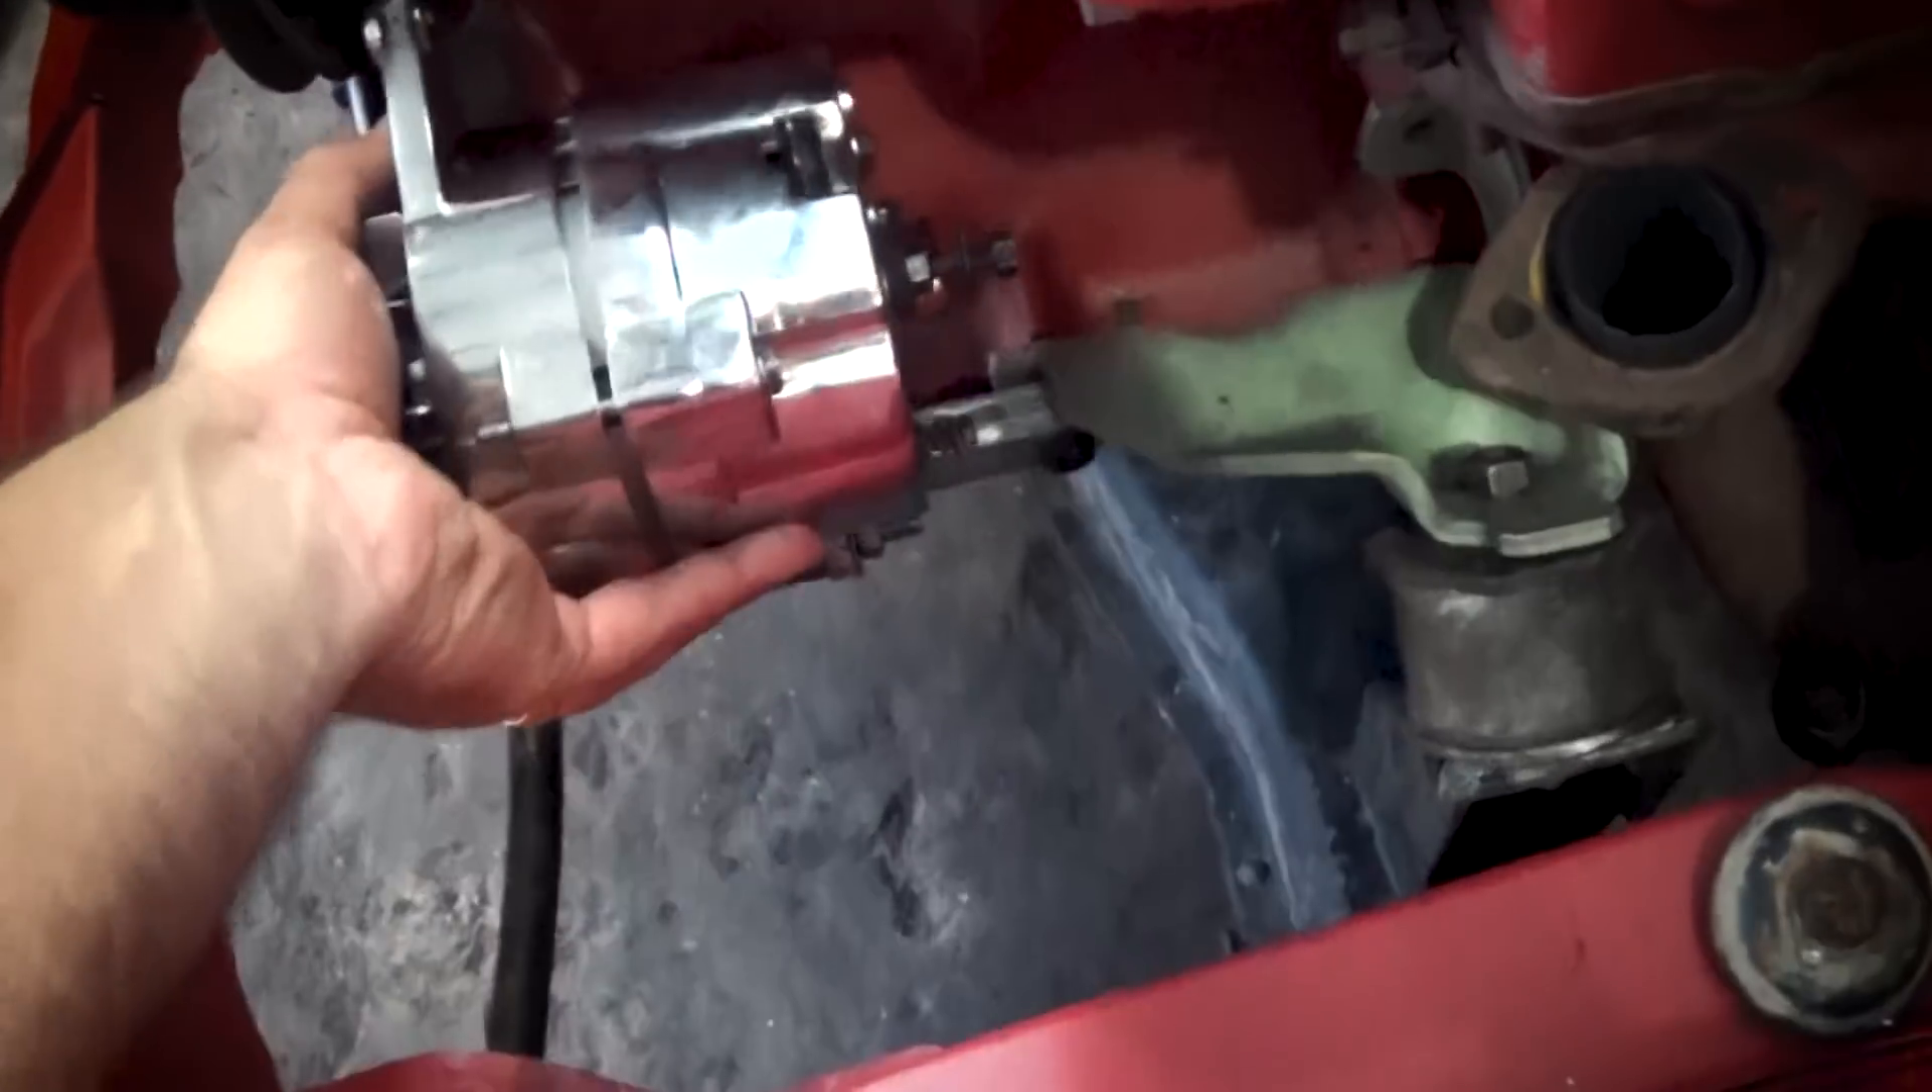O escapamento aqui não tá ligado, né?